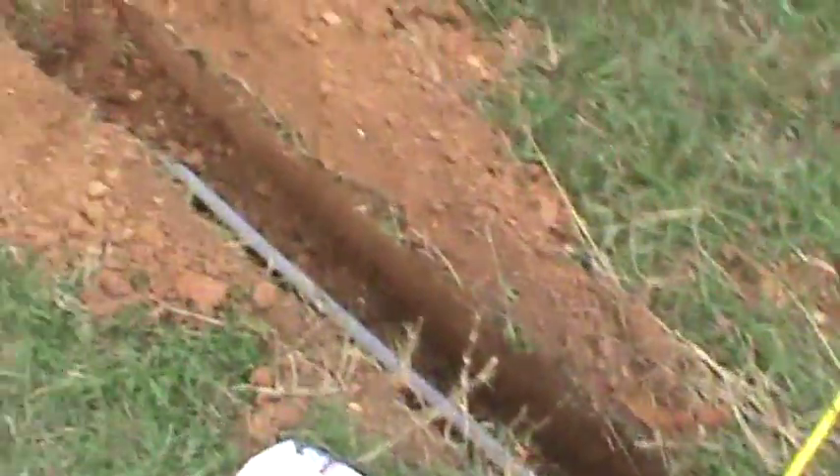We've already partially started our conduit down the trench line about two to three sections.